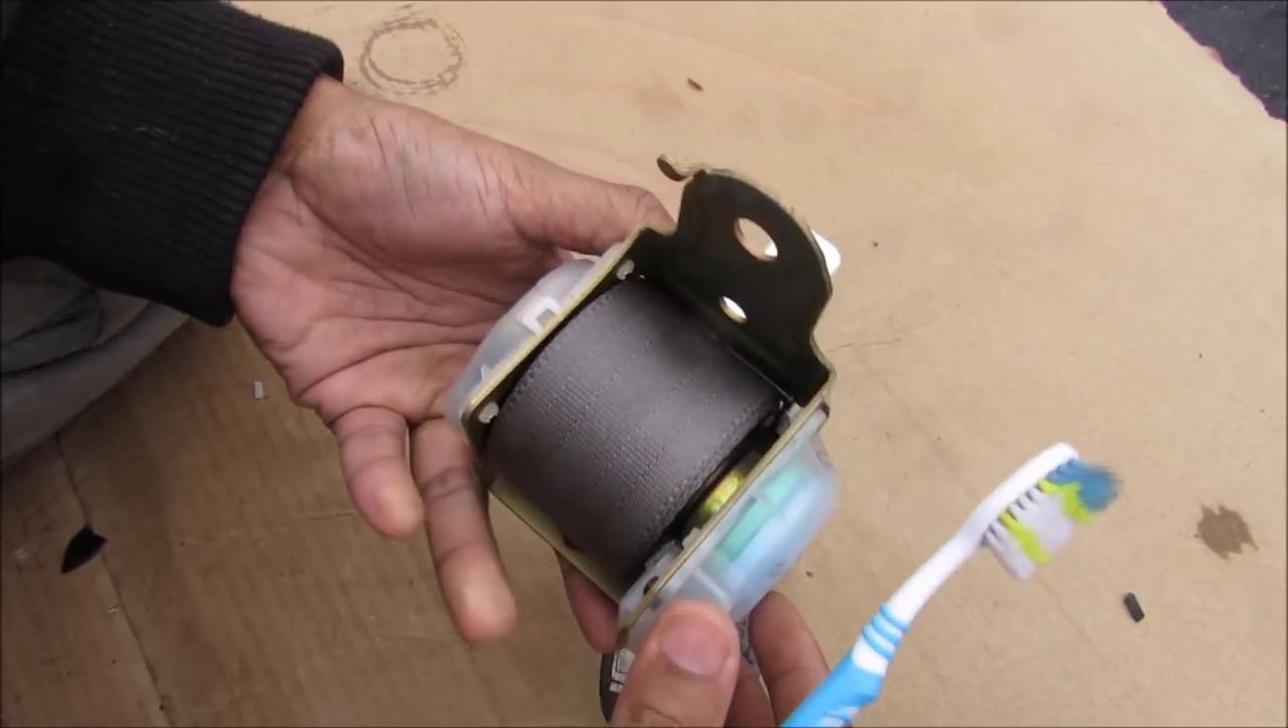Now here I have the rear seat belt removed from the car.